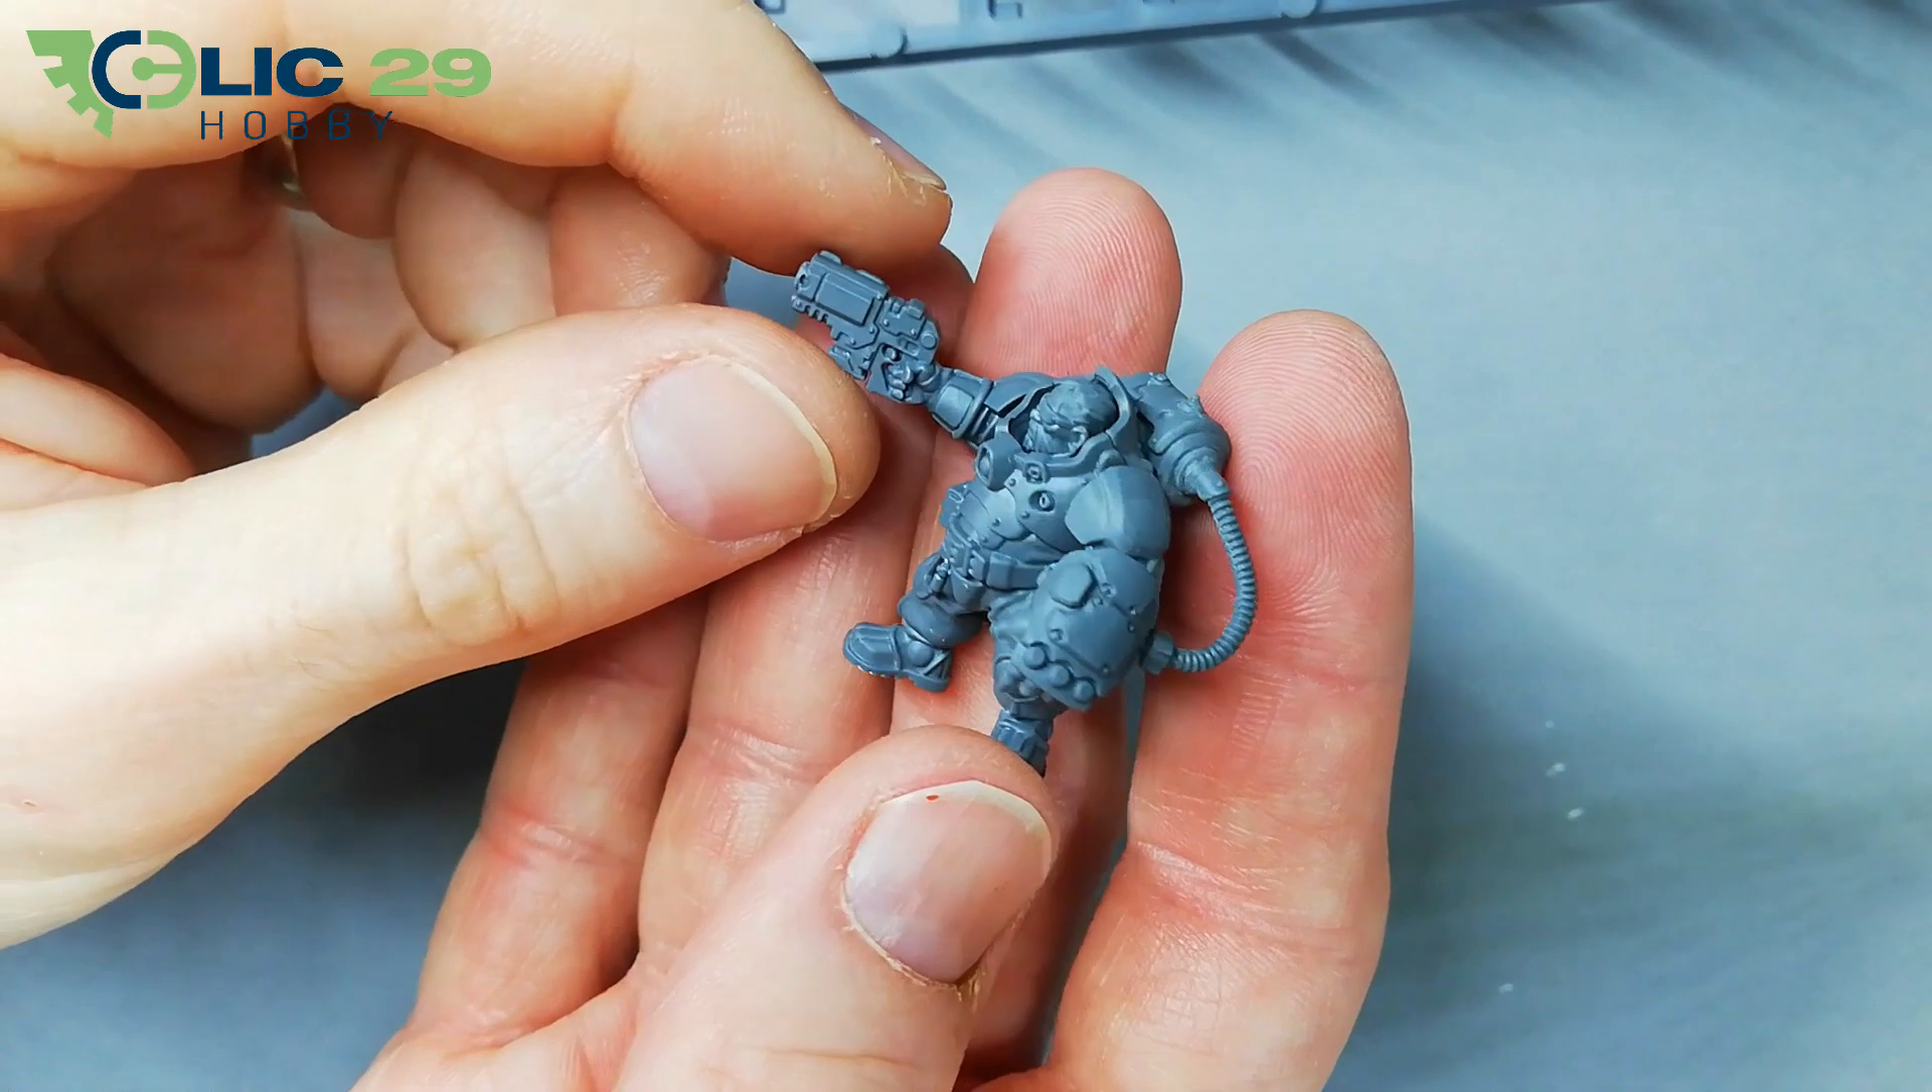Et voilà, mon premier petit gars assemblé. C'était ultra simple.